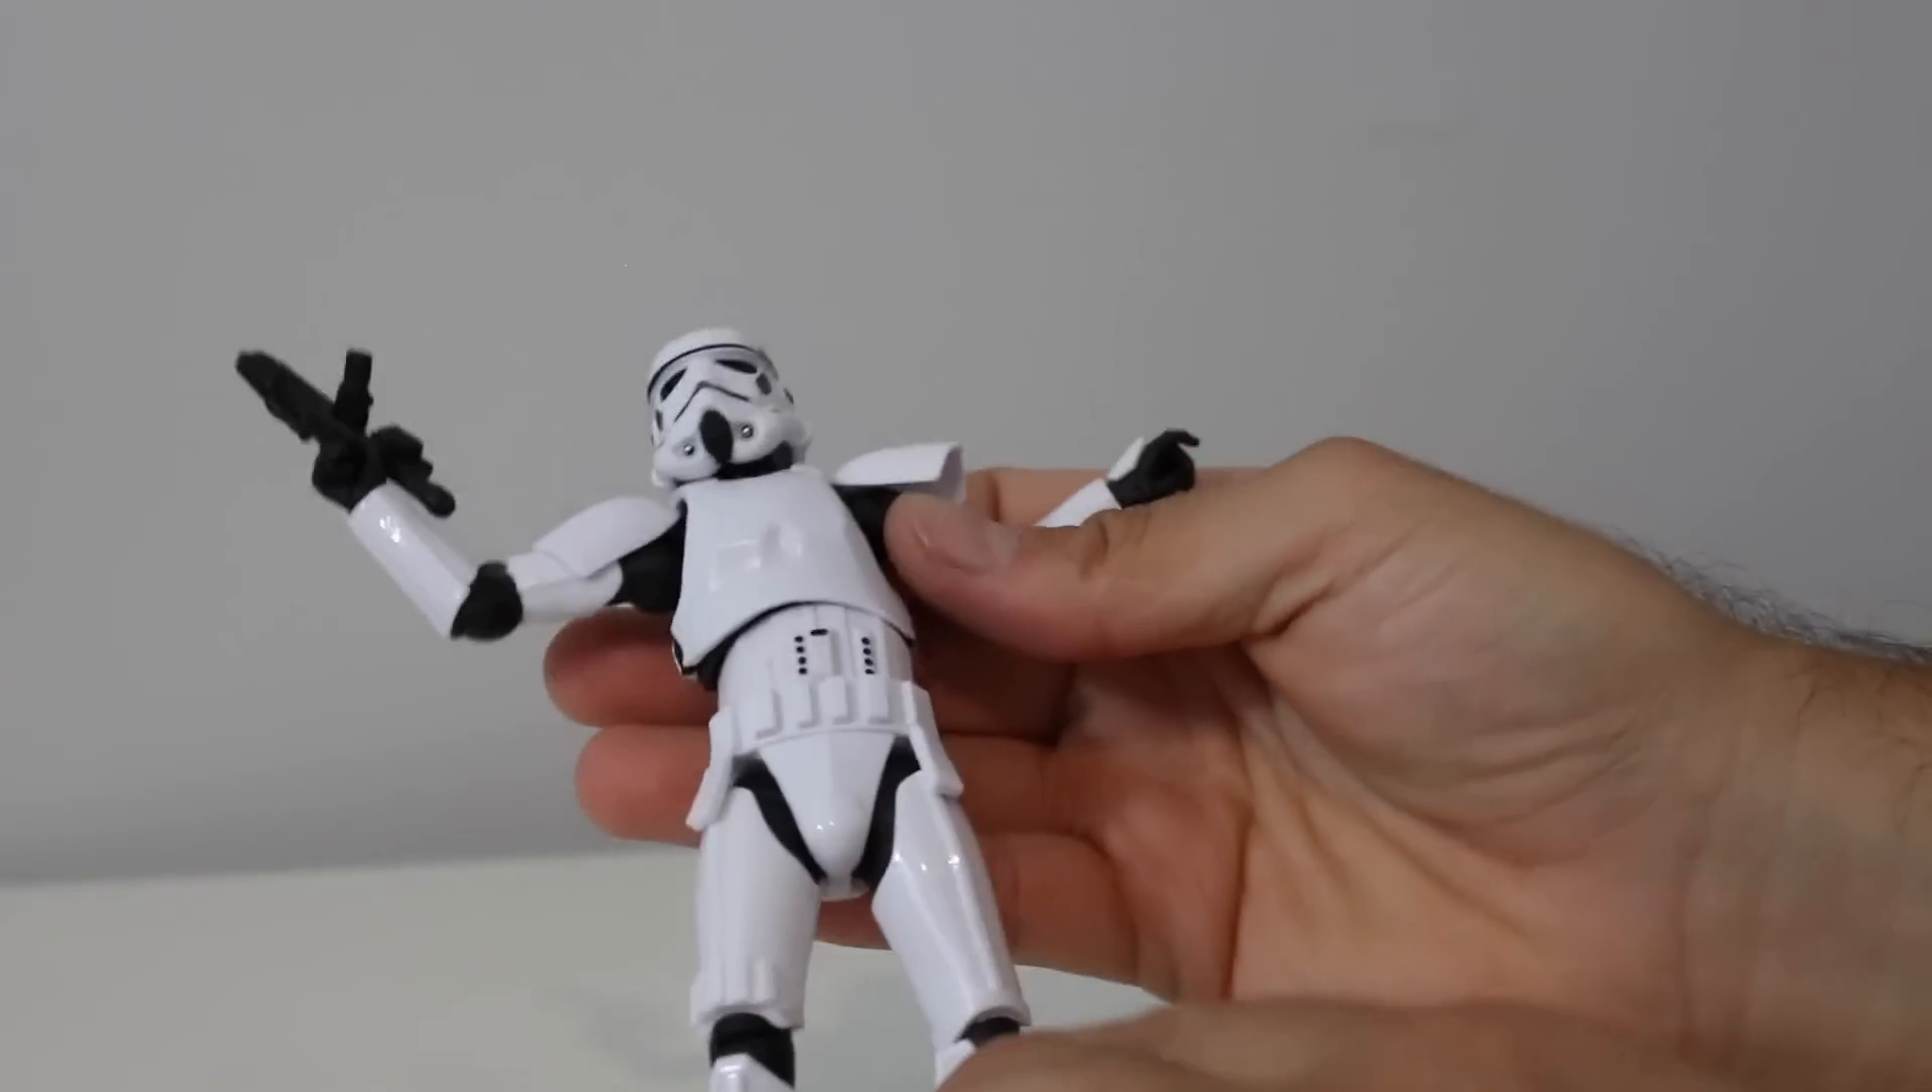Look it looks like his chest is on crooked you see that there's the black showing right here.